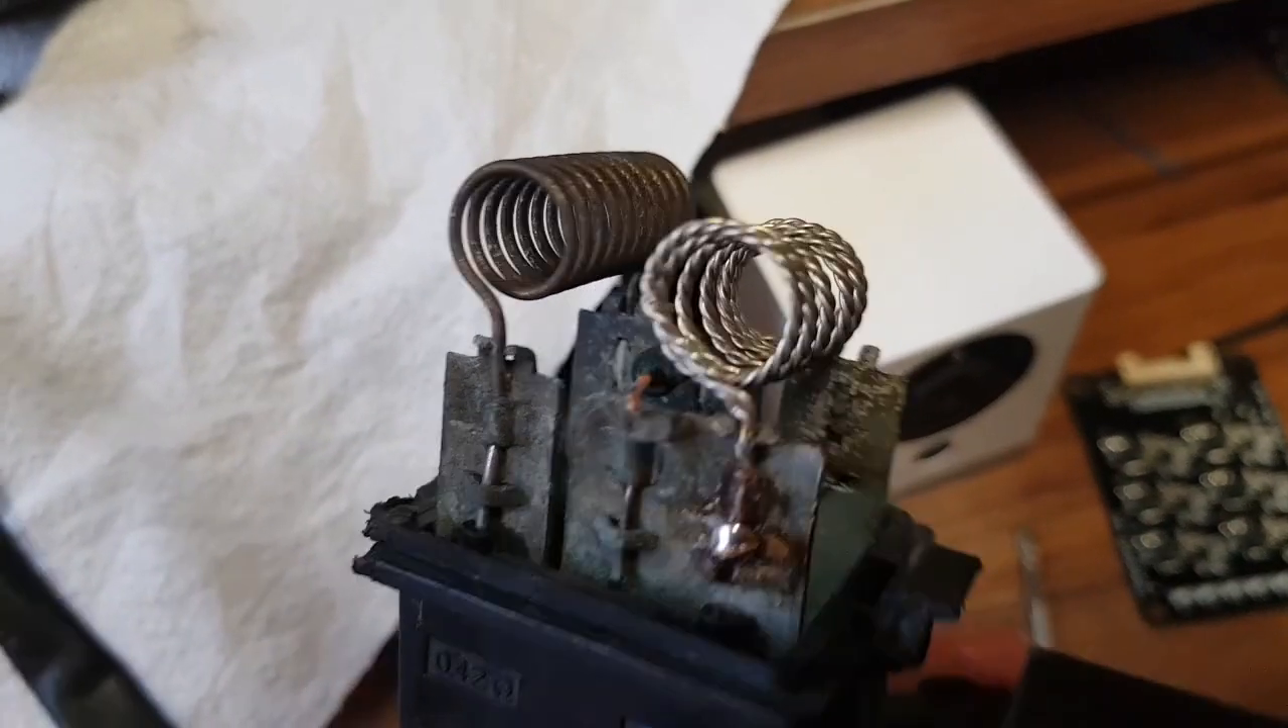There we go that's our new heater resistor coil fitted it's not pretty.